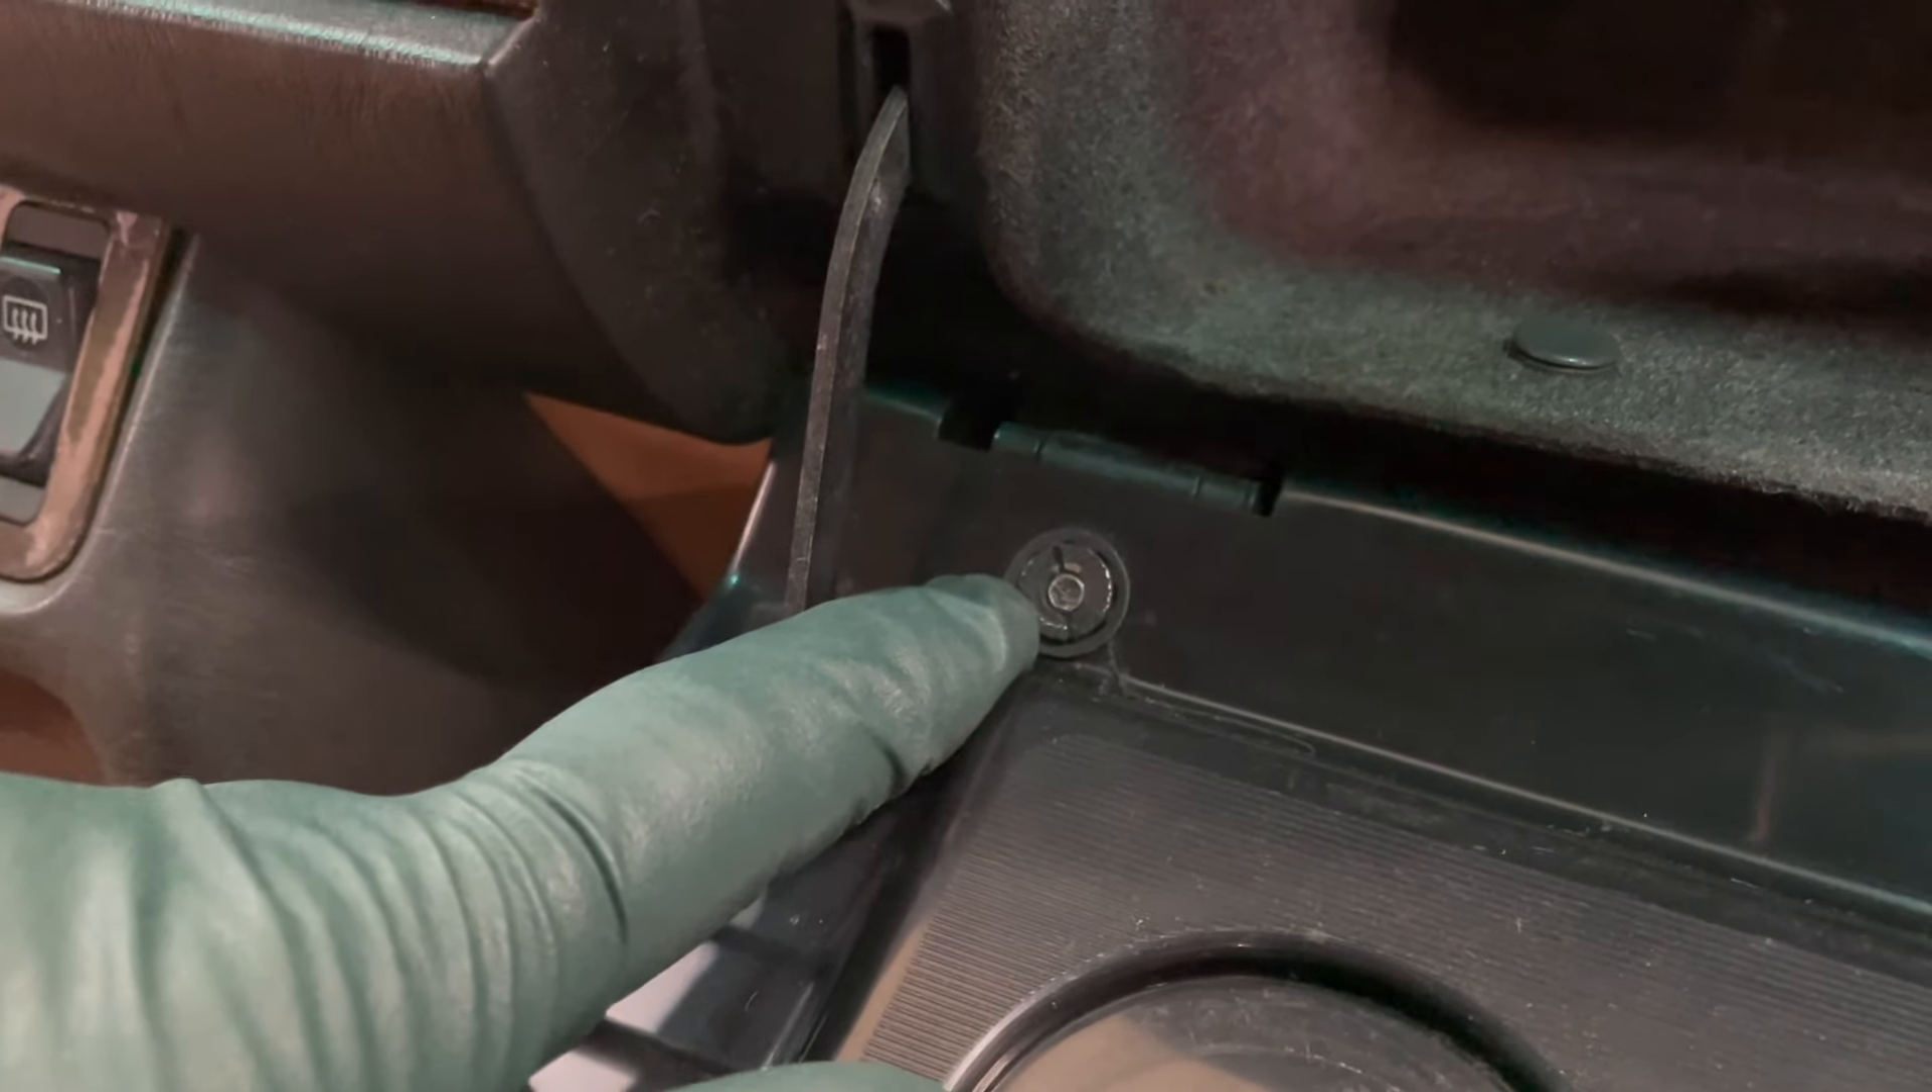So come on over on the left side here and you can see what it looks like with this new special nut installed.